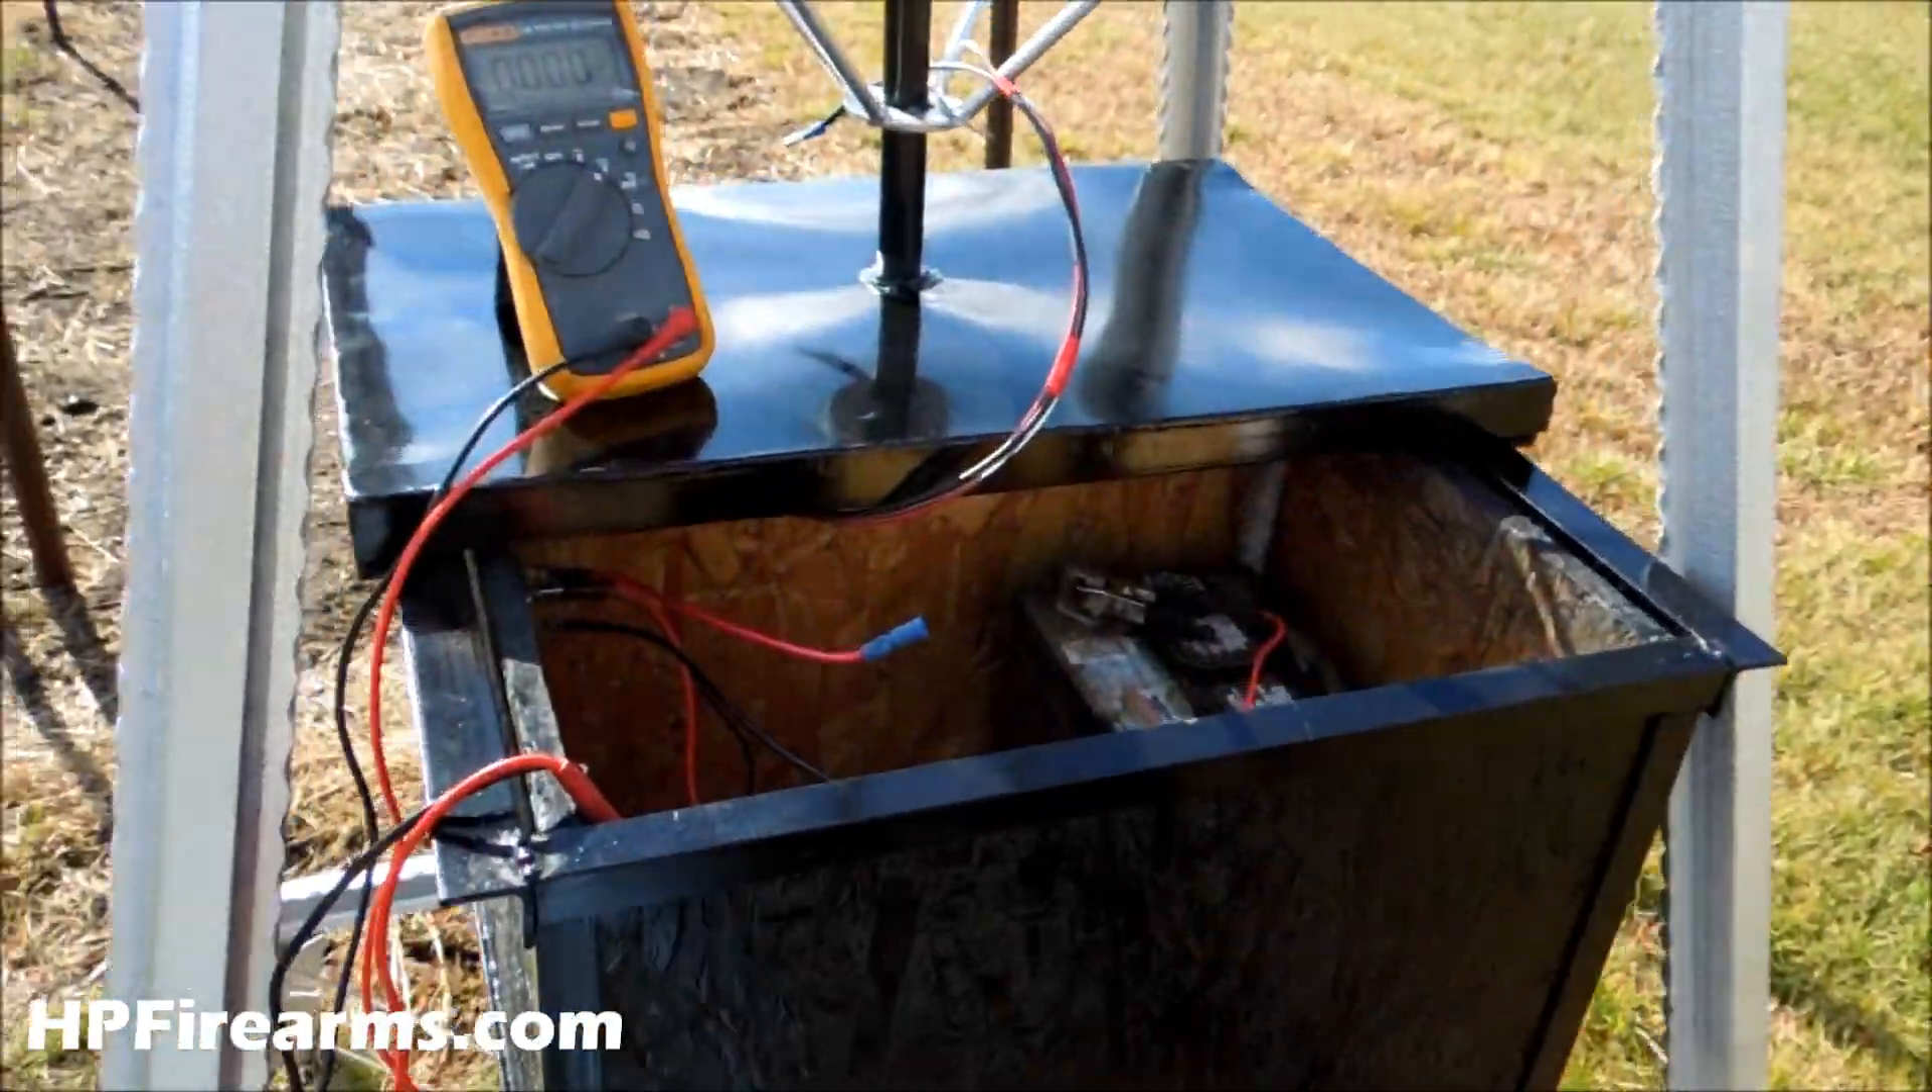So I've got the battery box installed here.